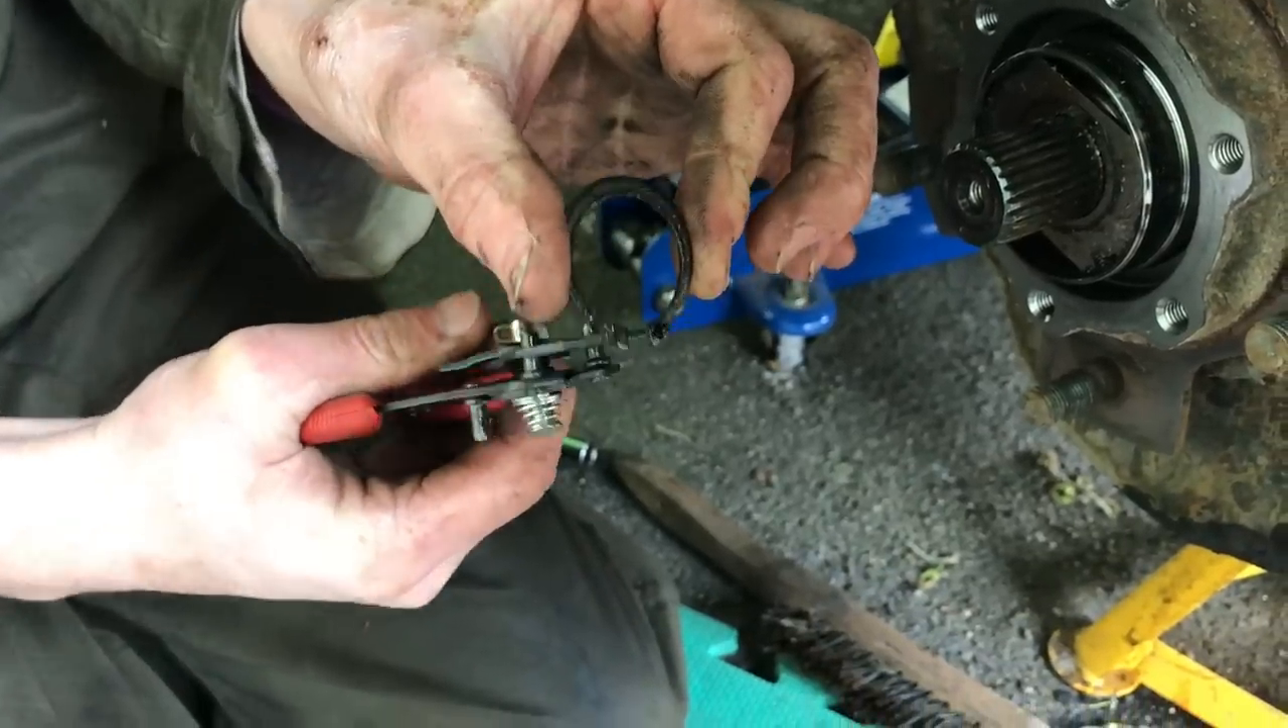Some time later, the circlip has been removed.